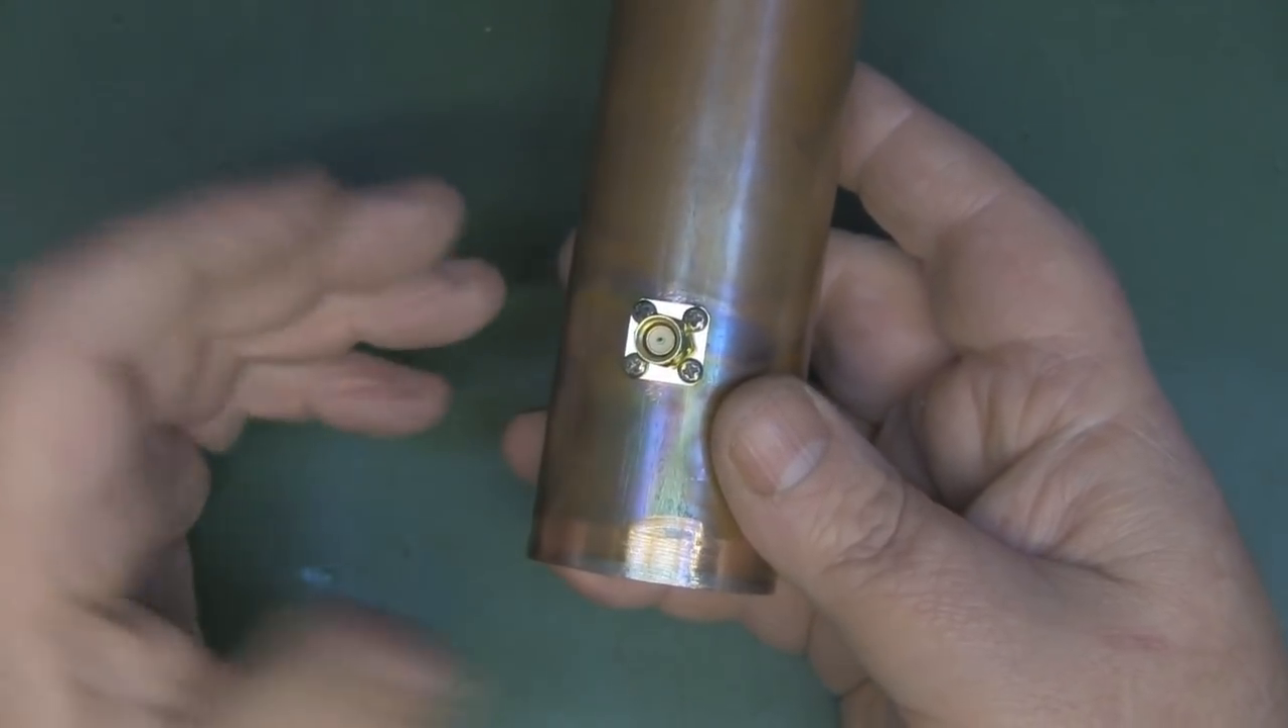You can see now the sma connector is fitted and it's little tips like that that will help you out.